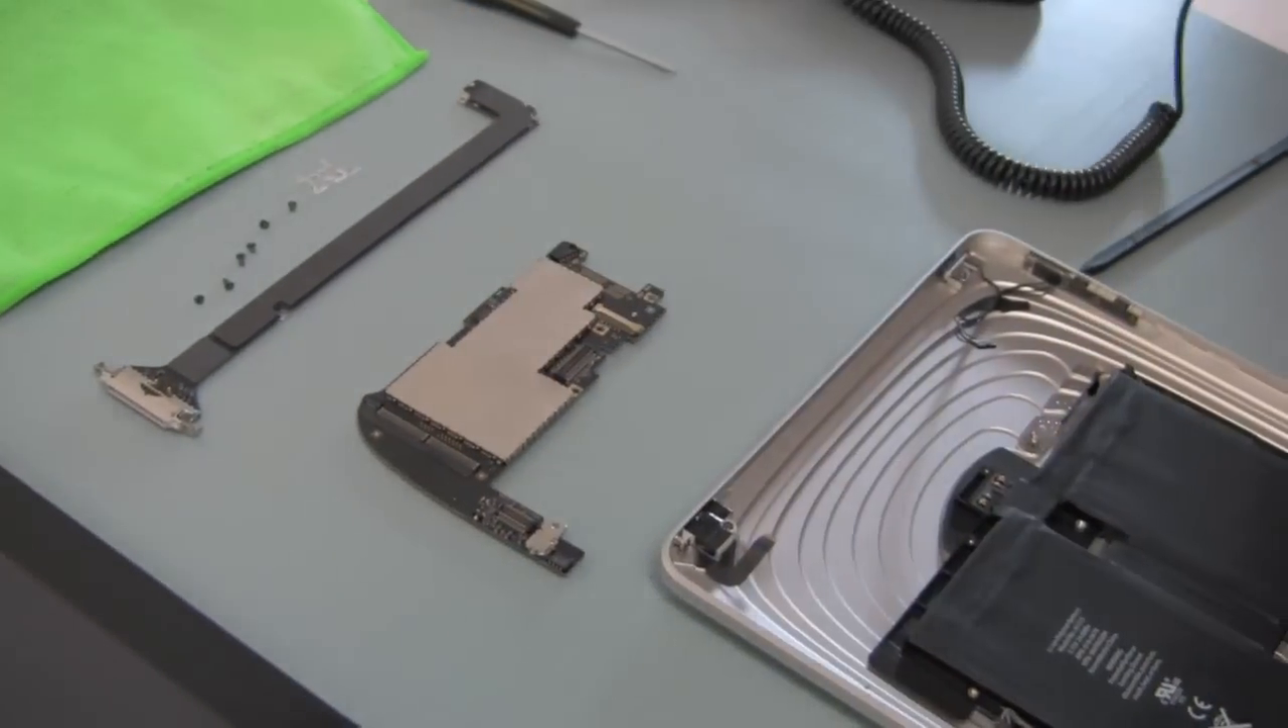It looks to me like the board is free from the unit.